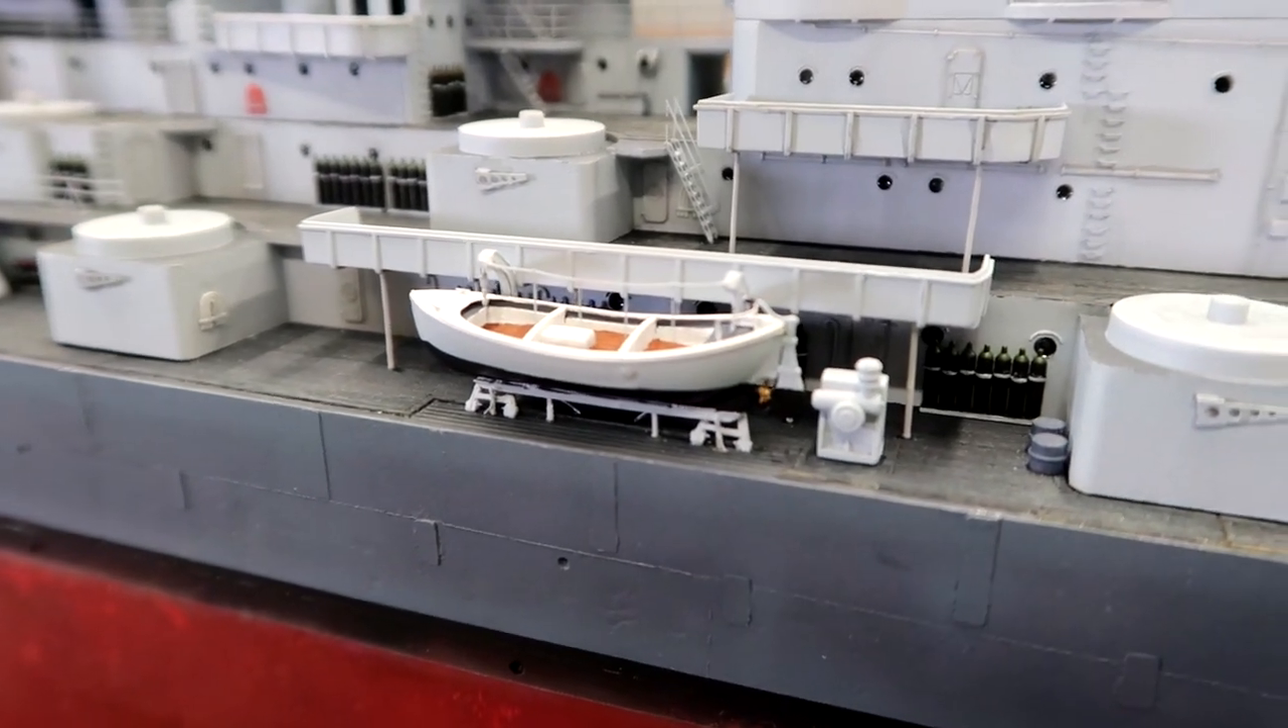On the port side the other captain's gig is installed.